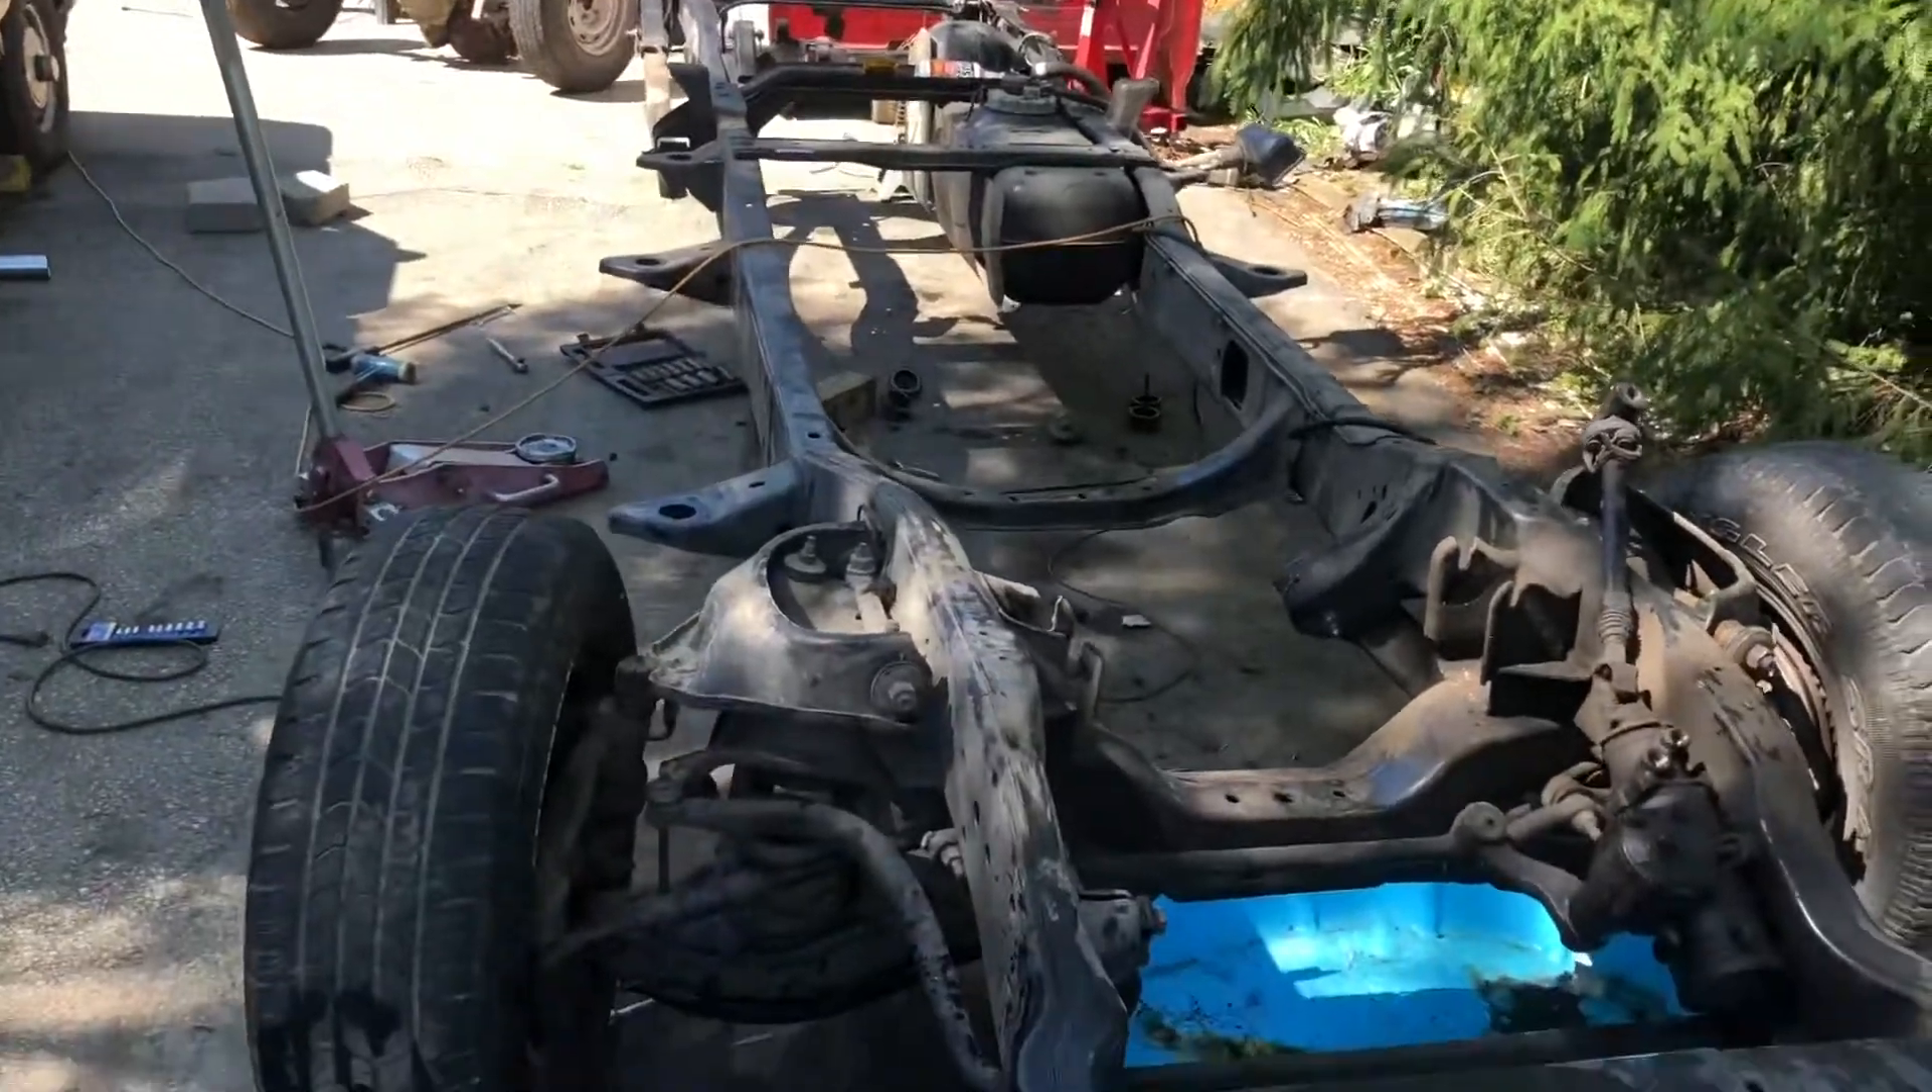We're basically almost down to a bare frame except the suspension gearbox for the steering fuel tank and then the leaf springs.